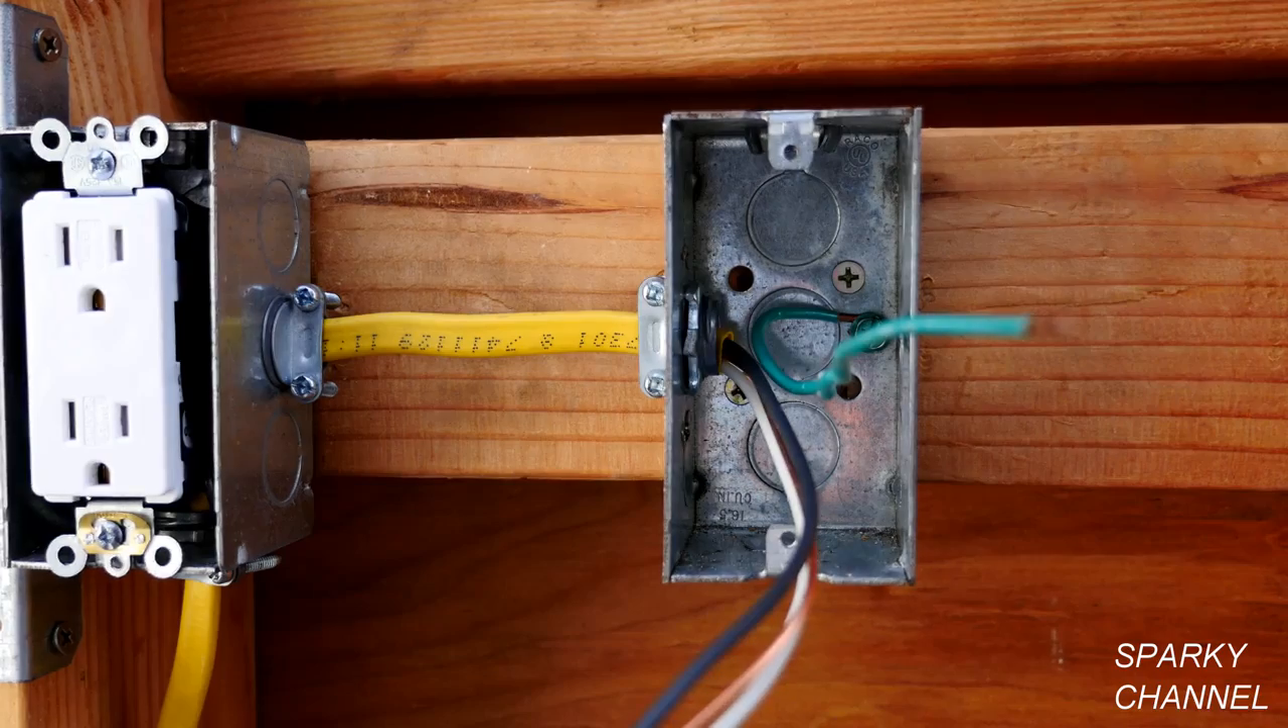I have now added a grounding pigtail to the box.